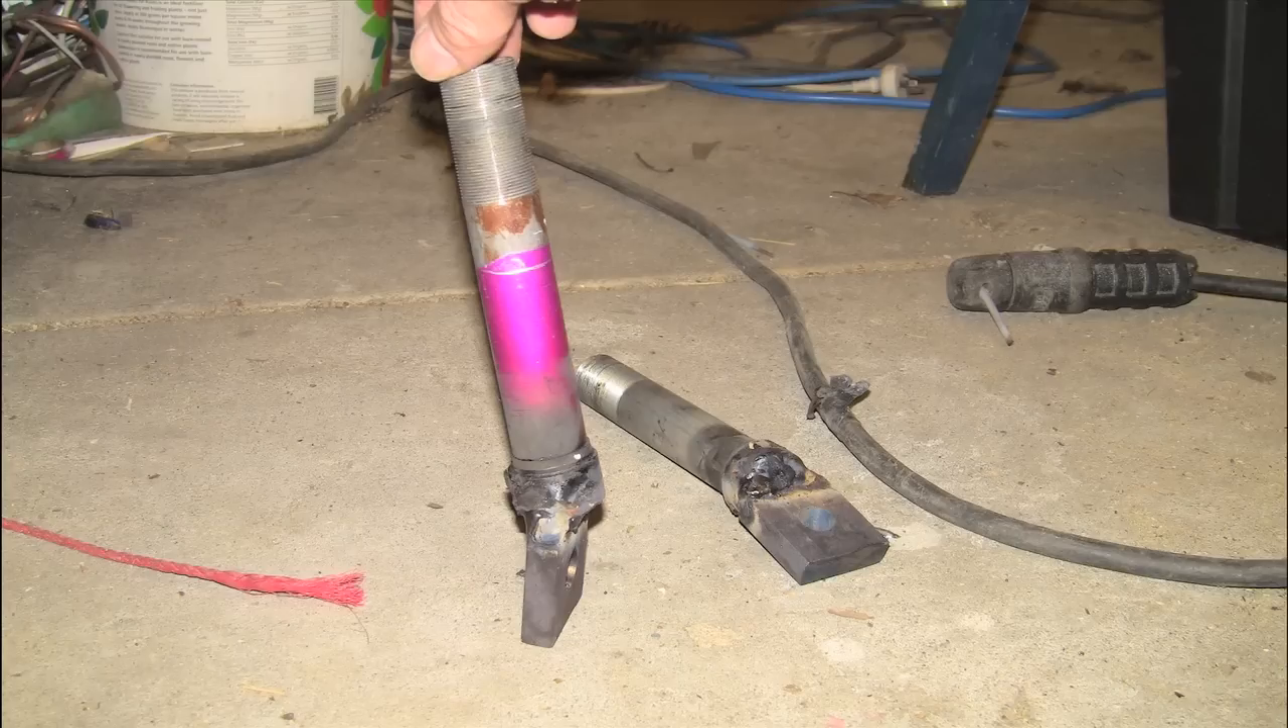In this shot you can see that I have welded a piece of plate steel to the tubing to bolt the wheels onto.